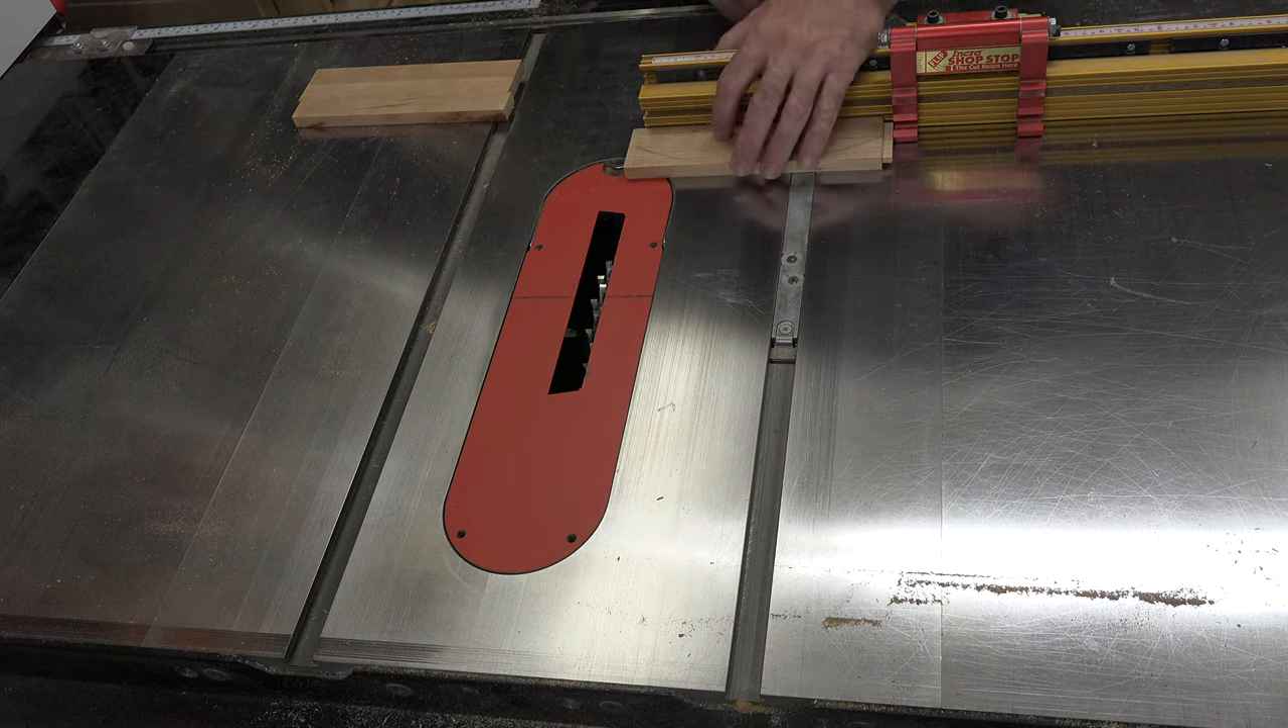Our stop block is already in place and we can do the other side the exact same way and get our tenon cut as well.